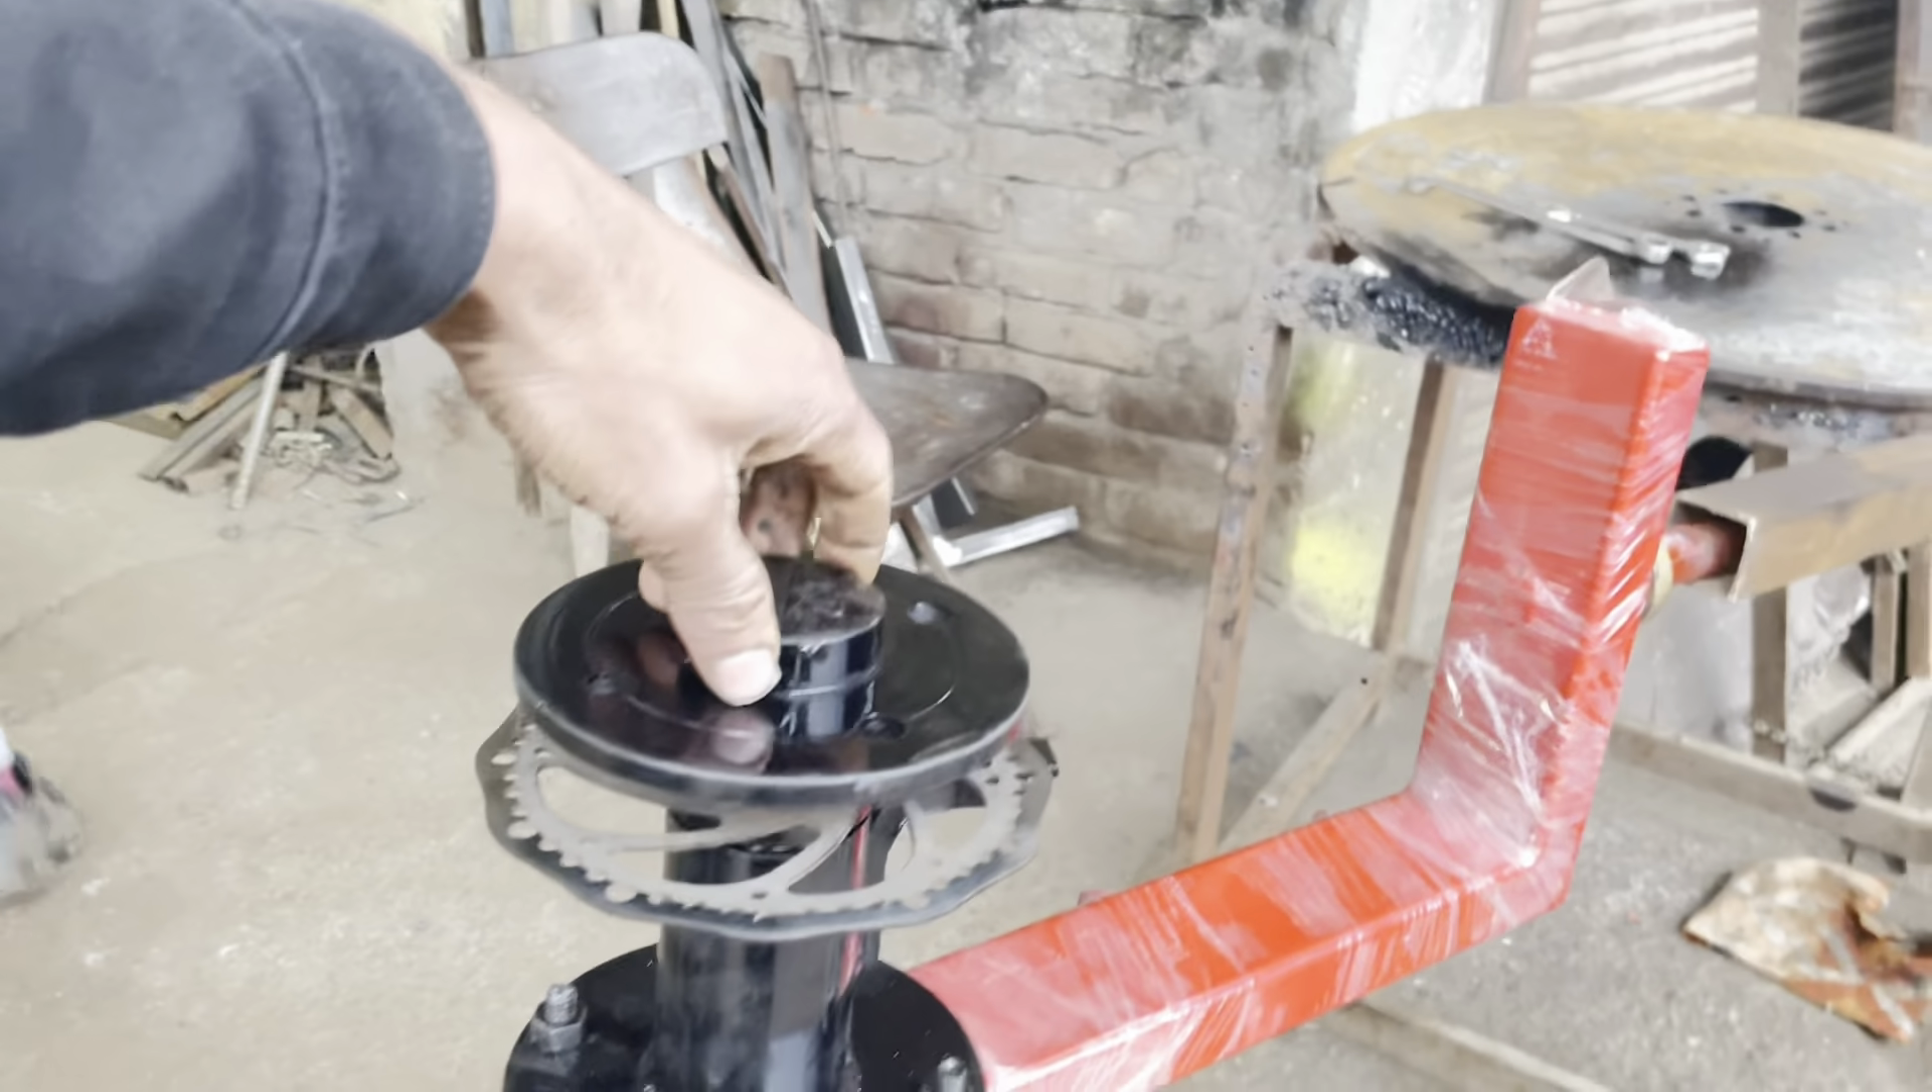यह बड़े भाई ने हब लगा दिया है।